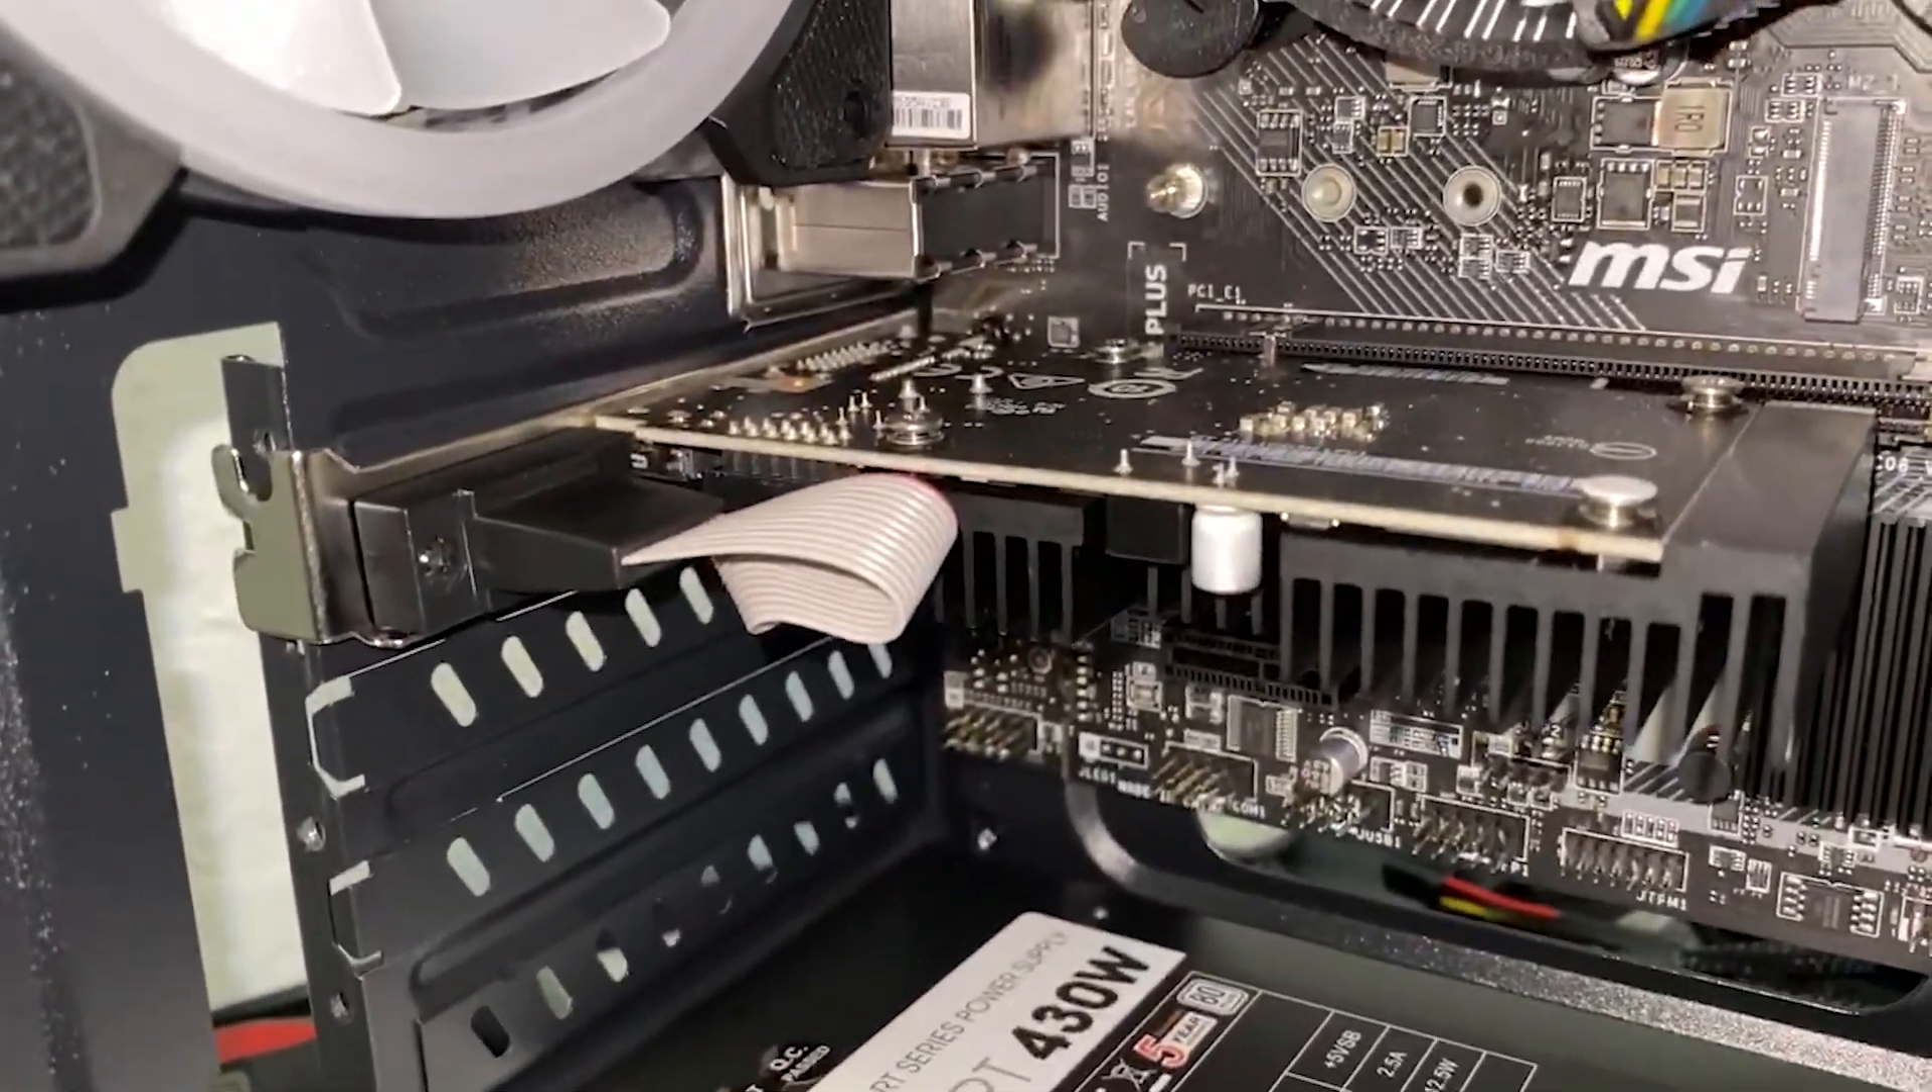And now, the graphics card is in.